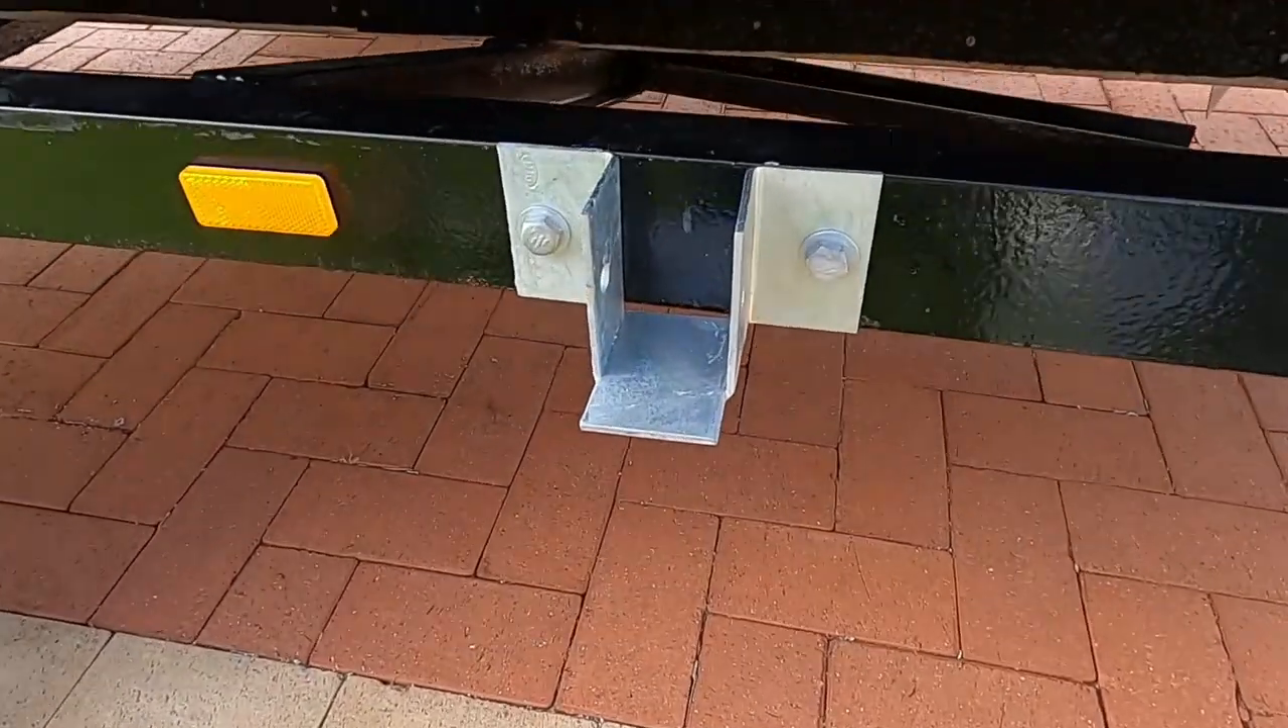Okay so I've got these little brackets on there.